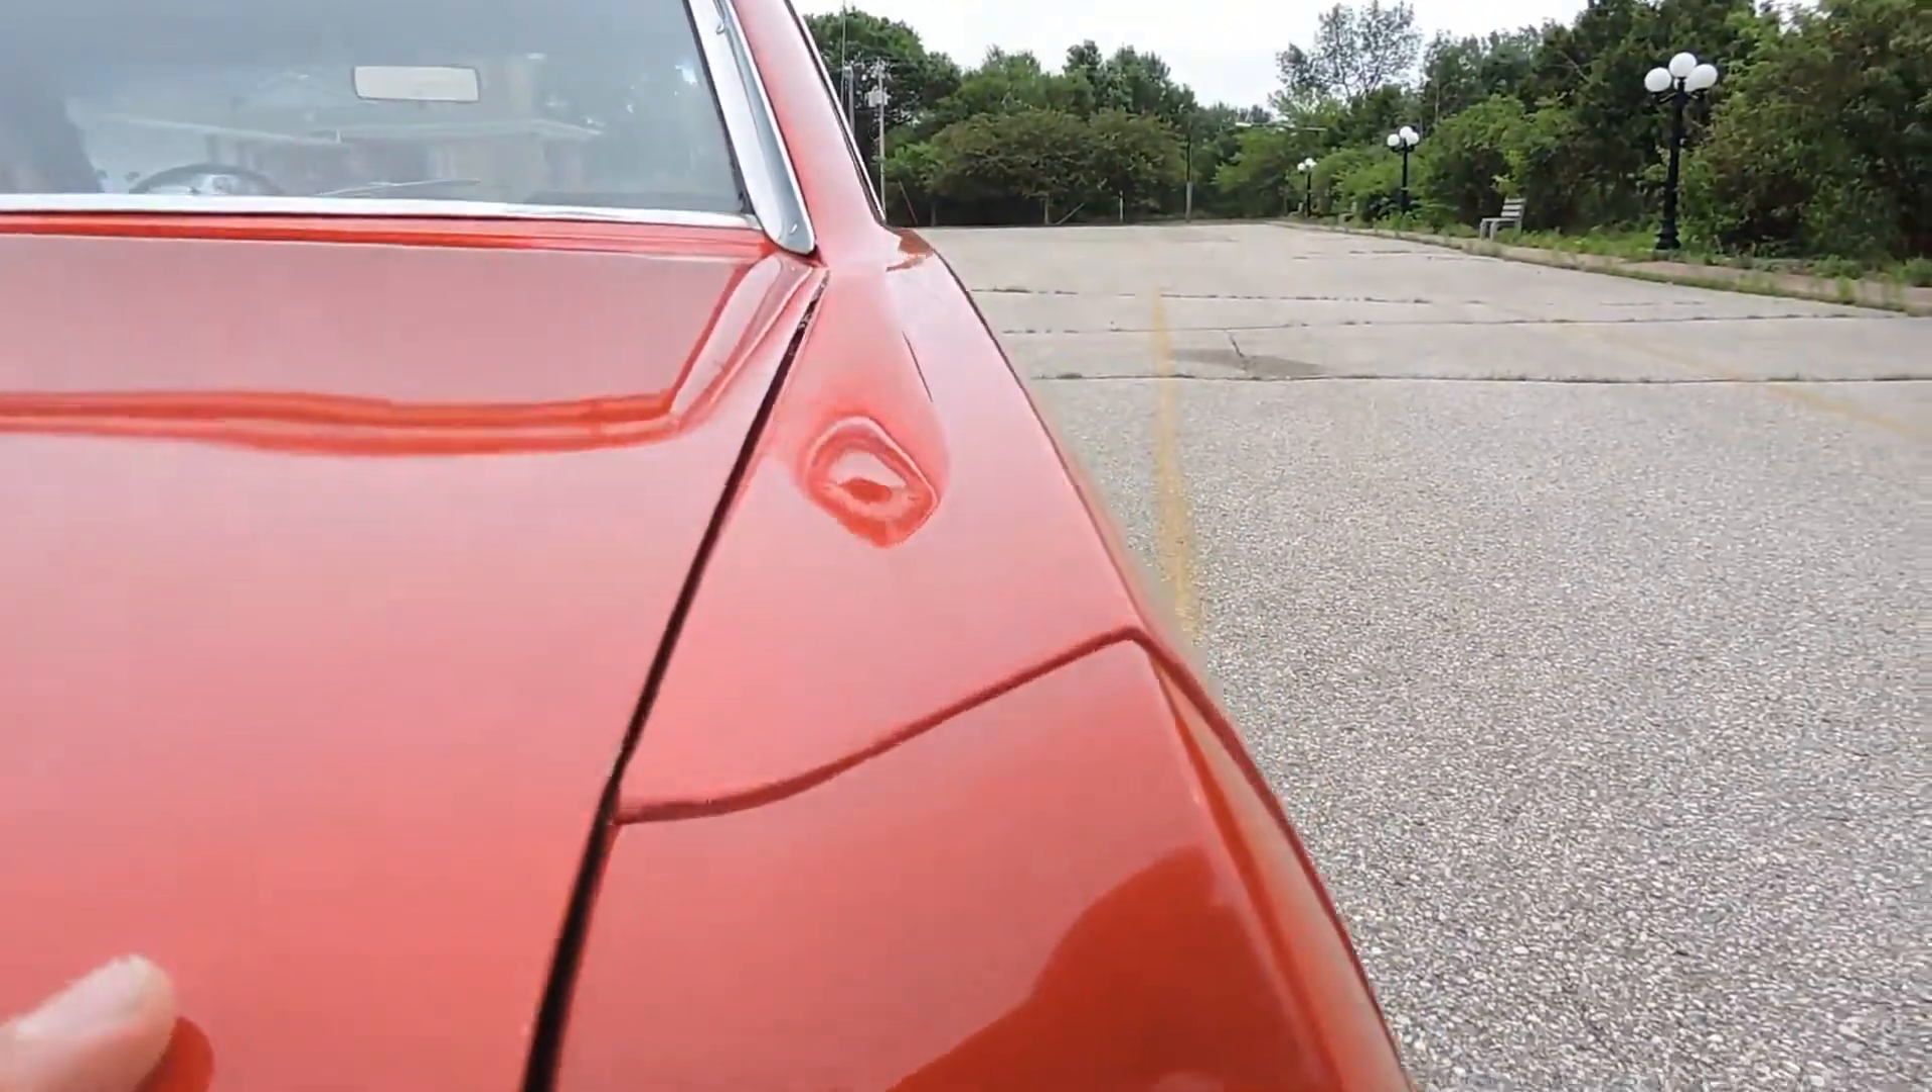Um trunk lid really doesn't line up too bad here it's nice across the rear quarter.